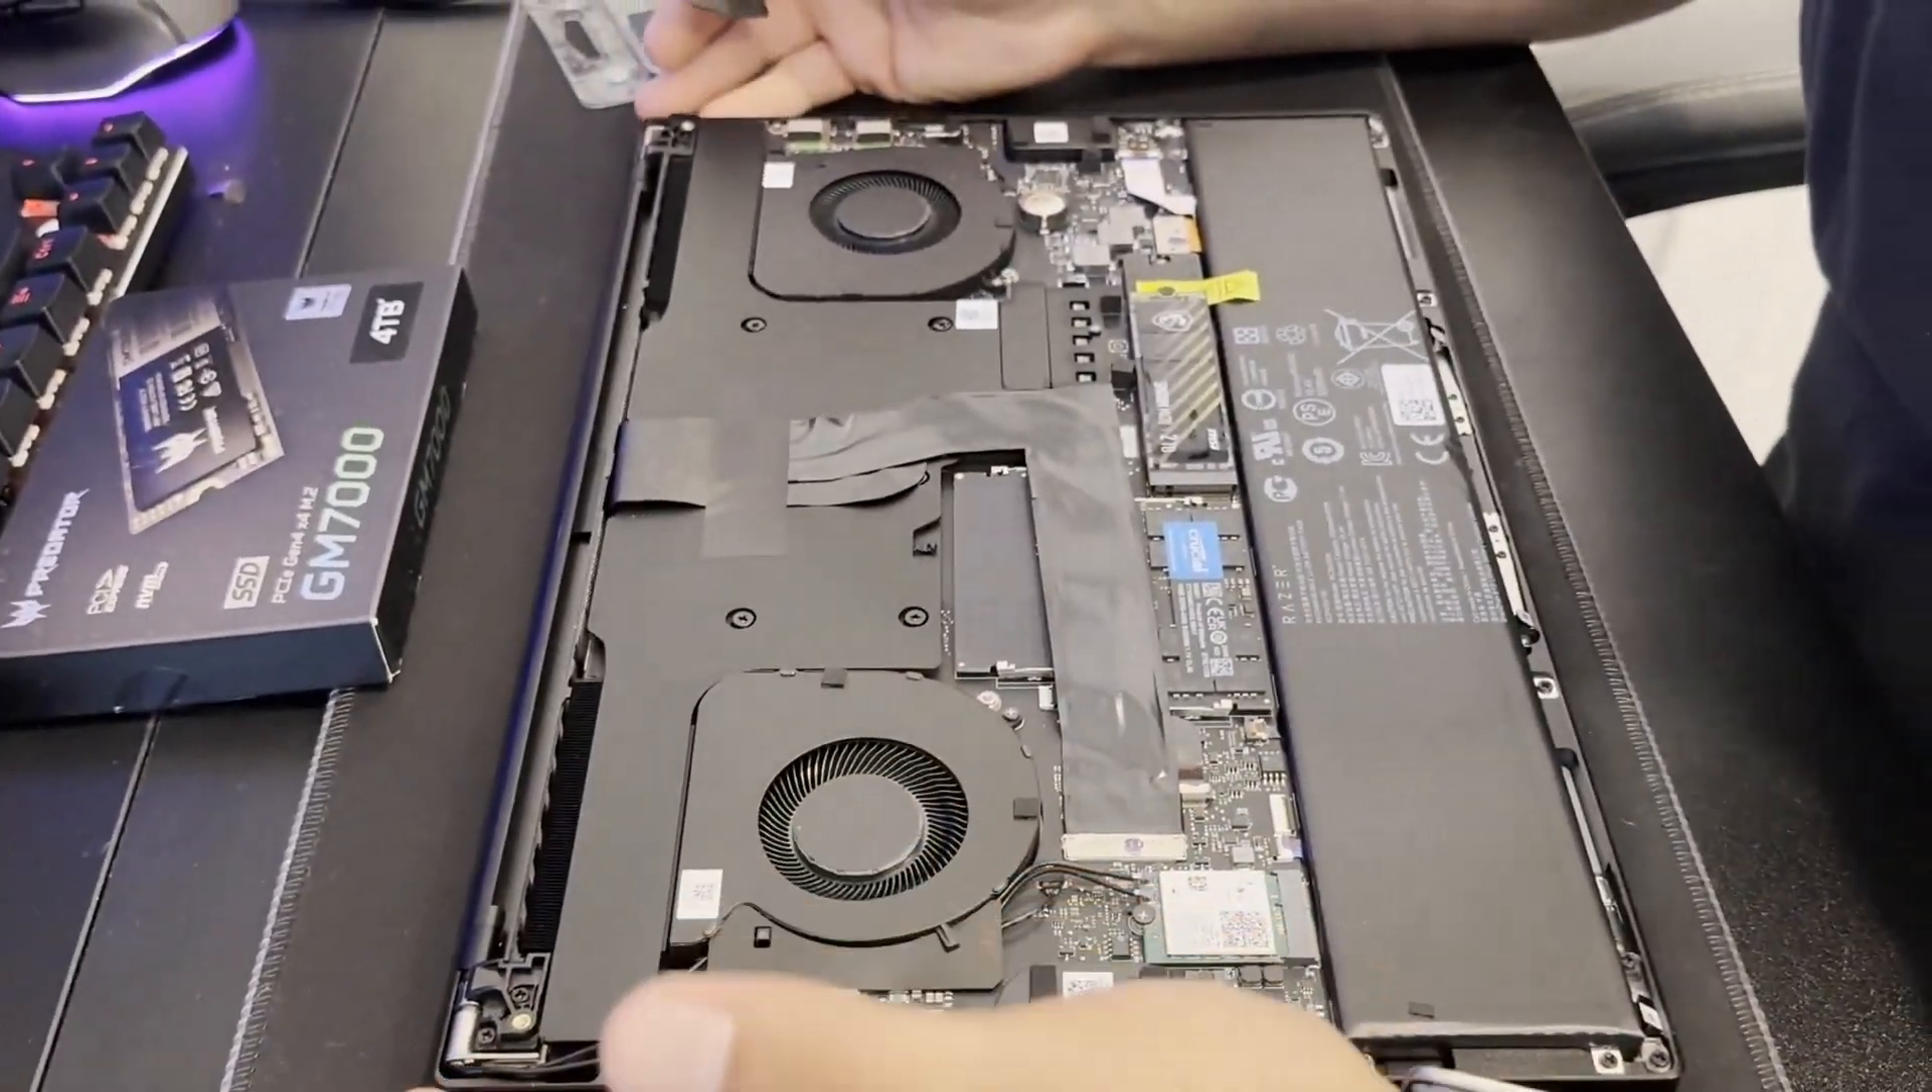The bottom case has been removed.